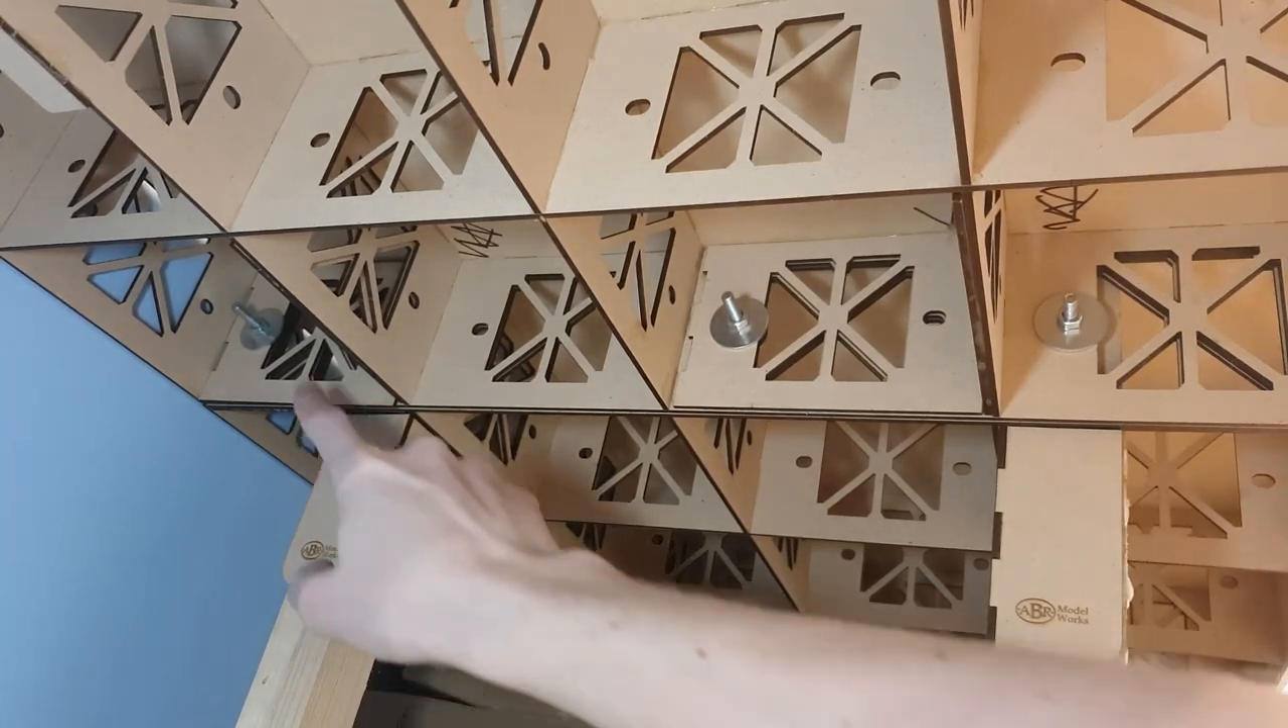You see I did not even put all bolts in yet.